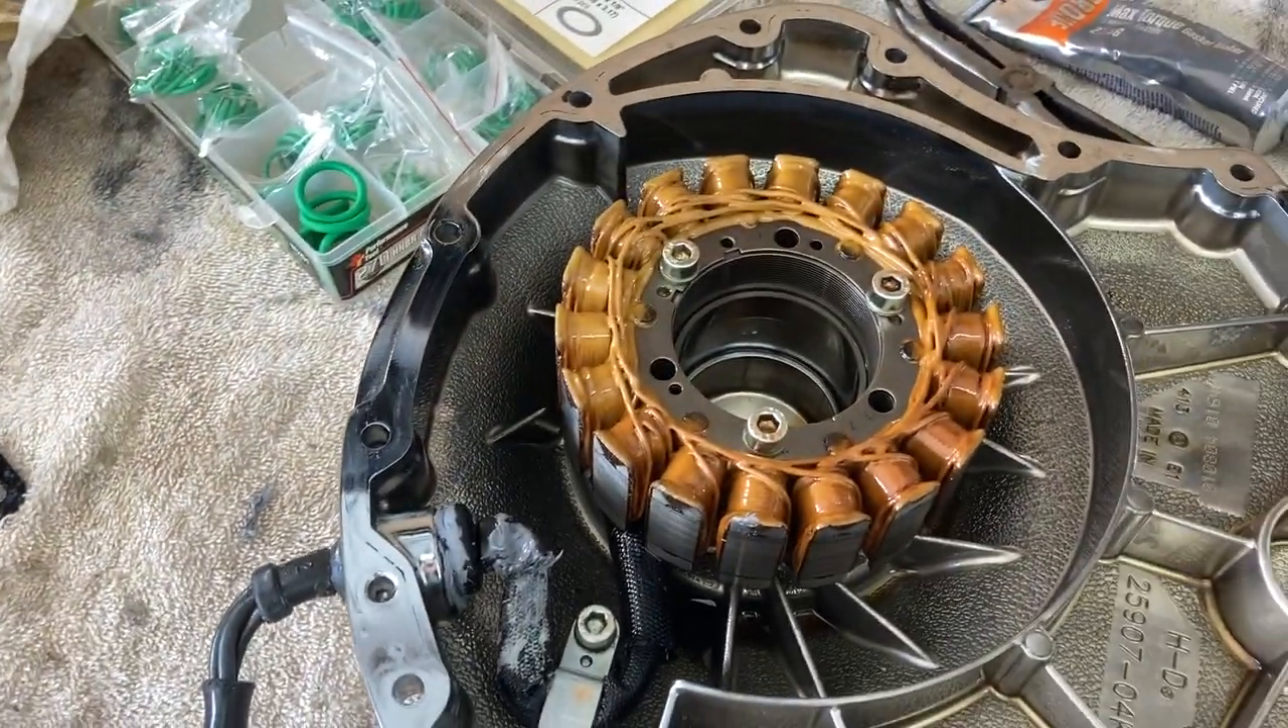And we're ready to just bolt the cover back on.